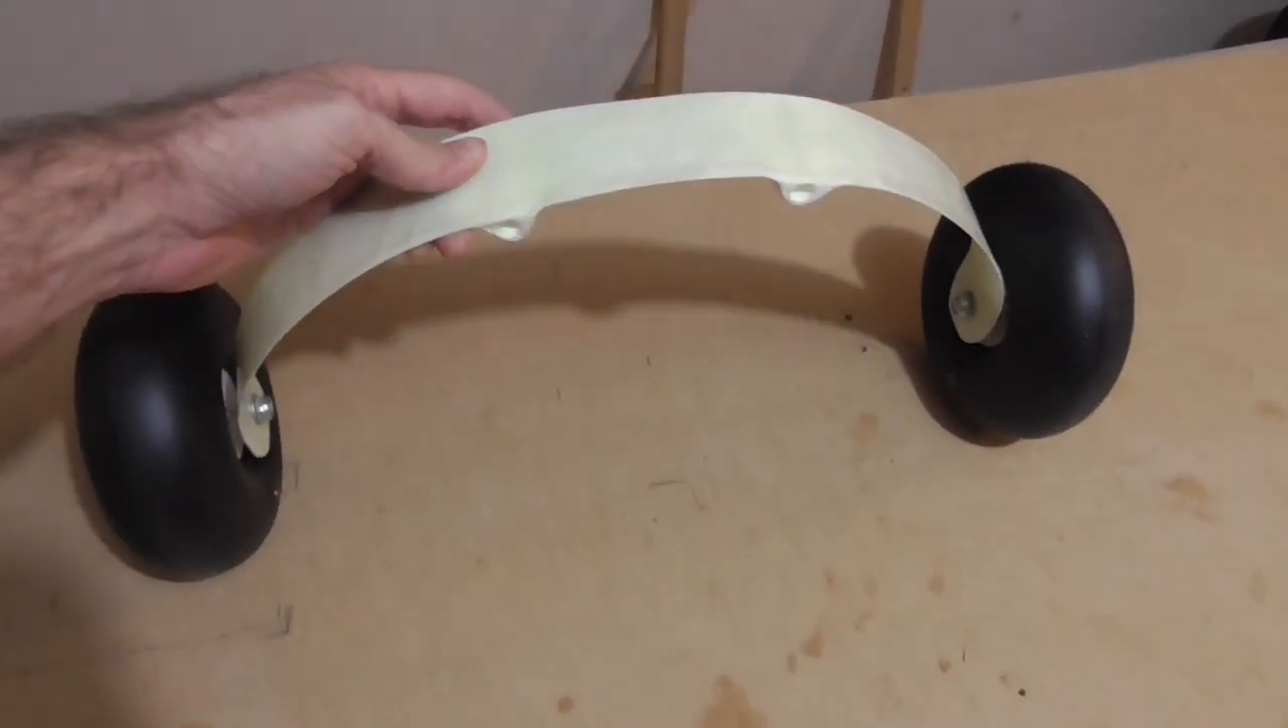Okay, here's the landing gear all put together now.